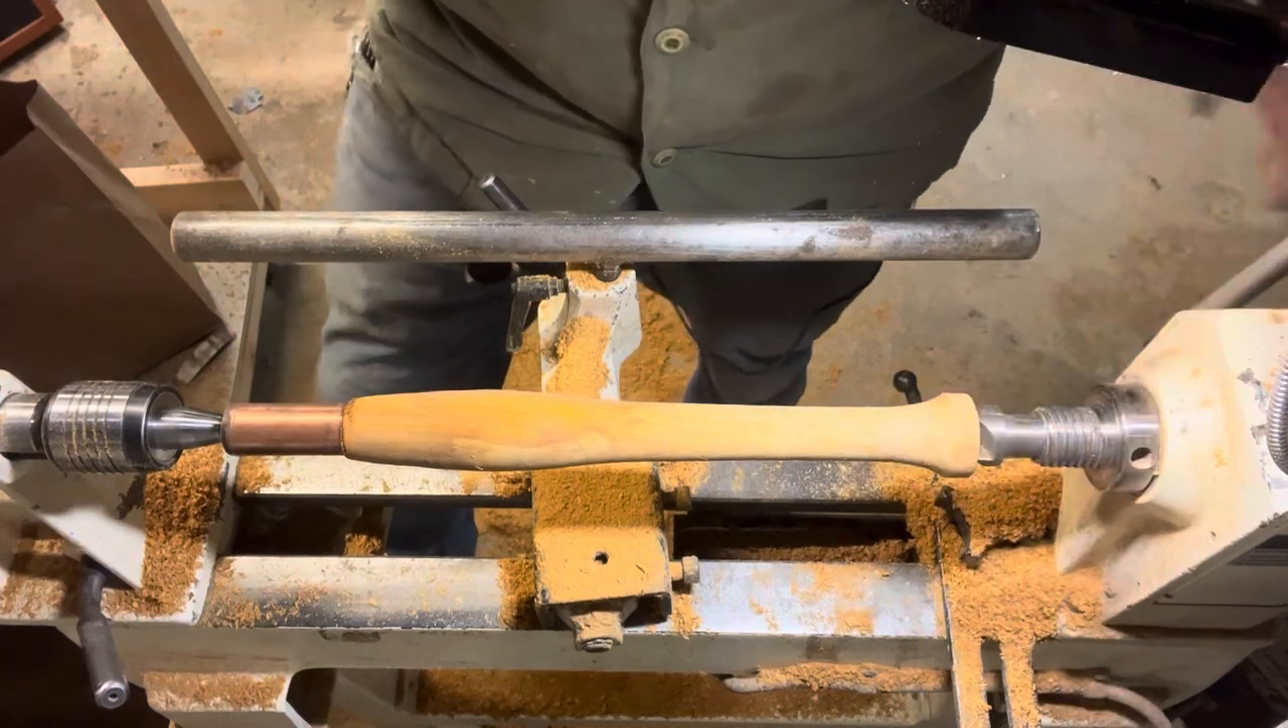Back in the lathe, we've added our ferrule to the end here.